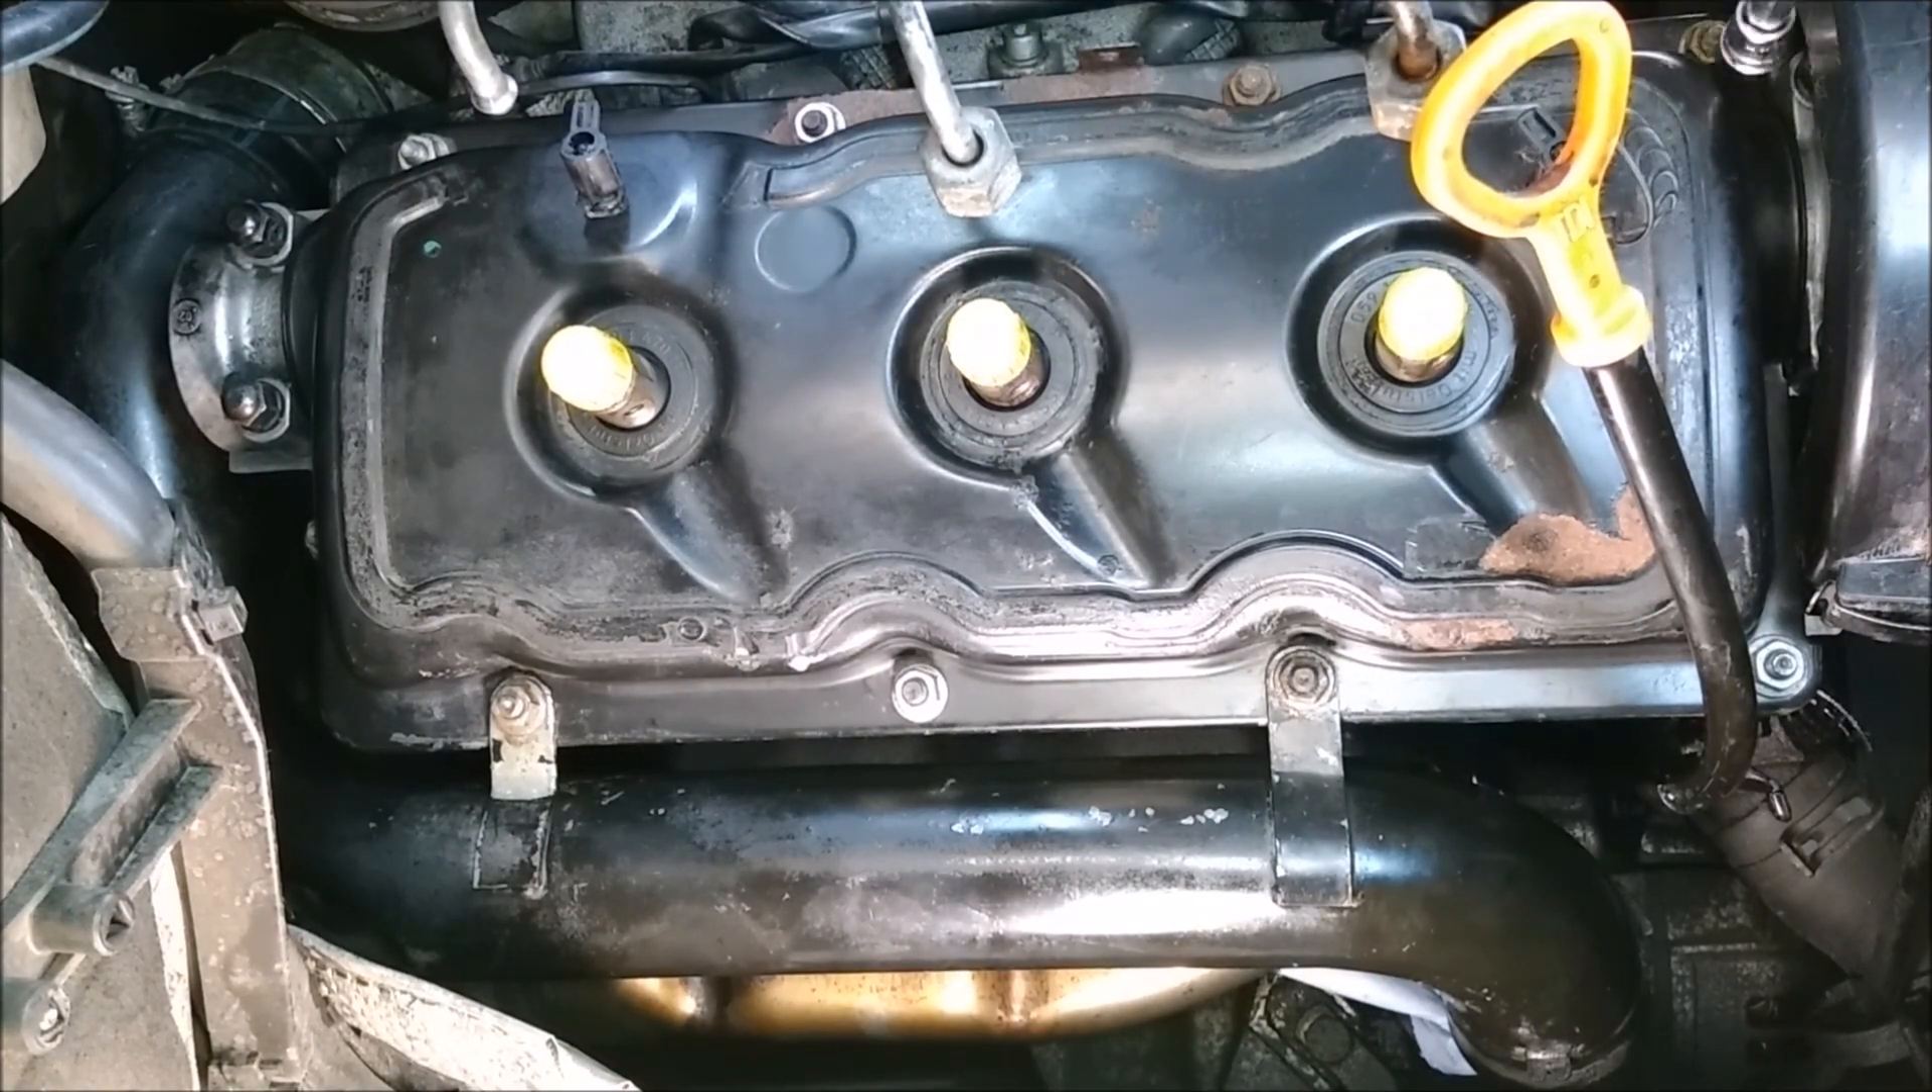Клапанная крышка у нас установлена зажата.